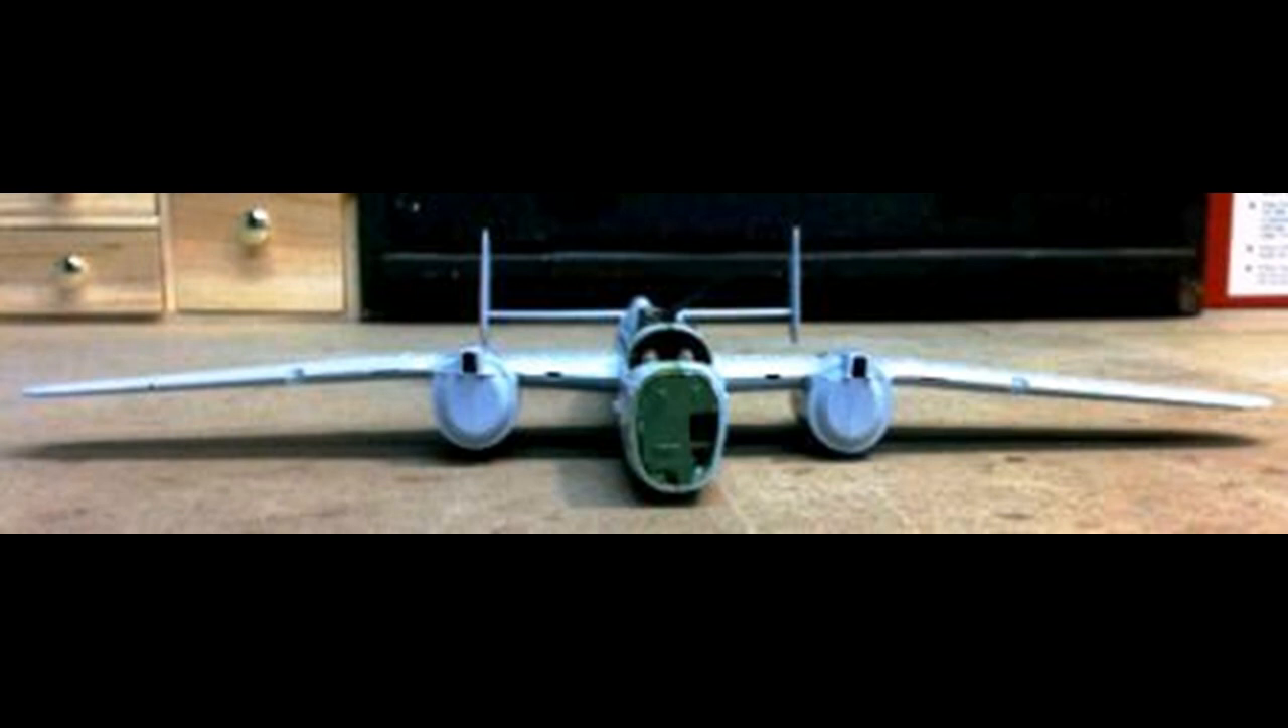Now, it's time to fit the wings to the fuselage. And, as you can see here, it's got a little droop. There's some negative dihedral.